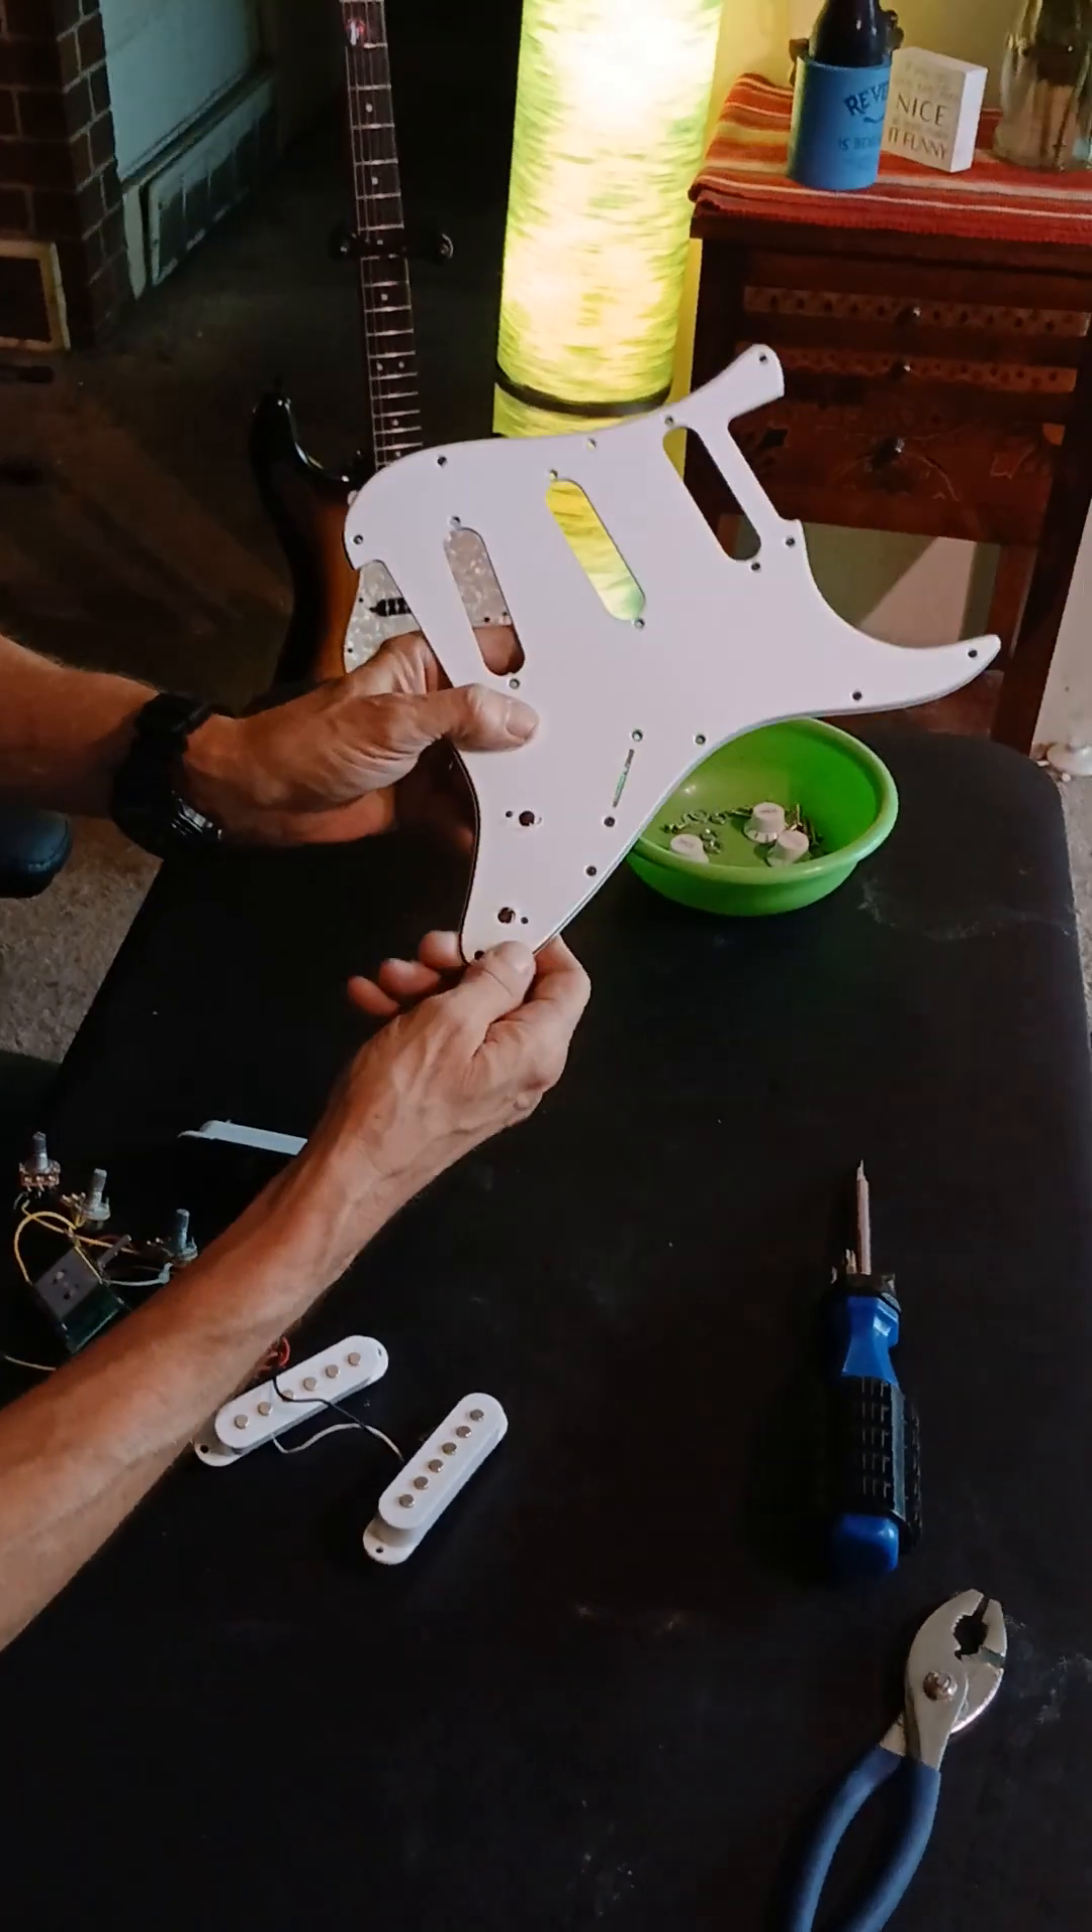We have disengaged all the components from this pick guard. That's it. It's empty. There's nothing left on there to worry about.